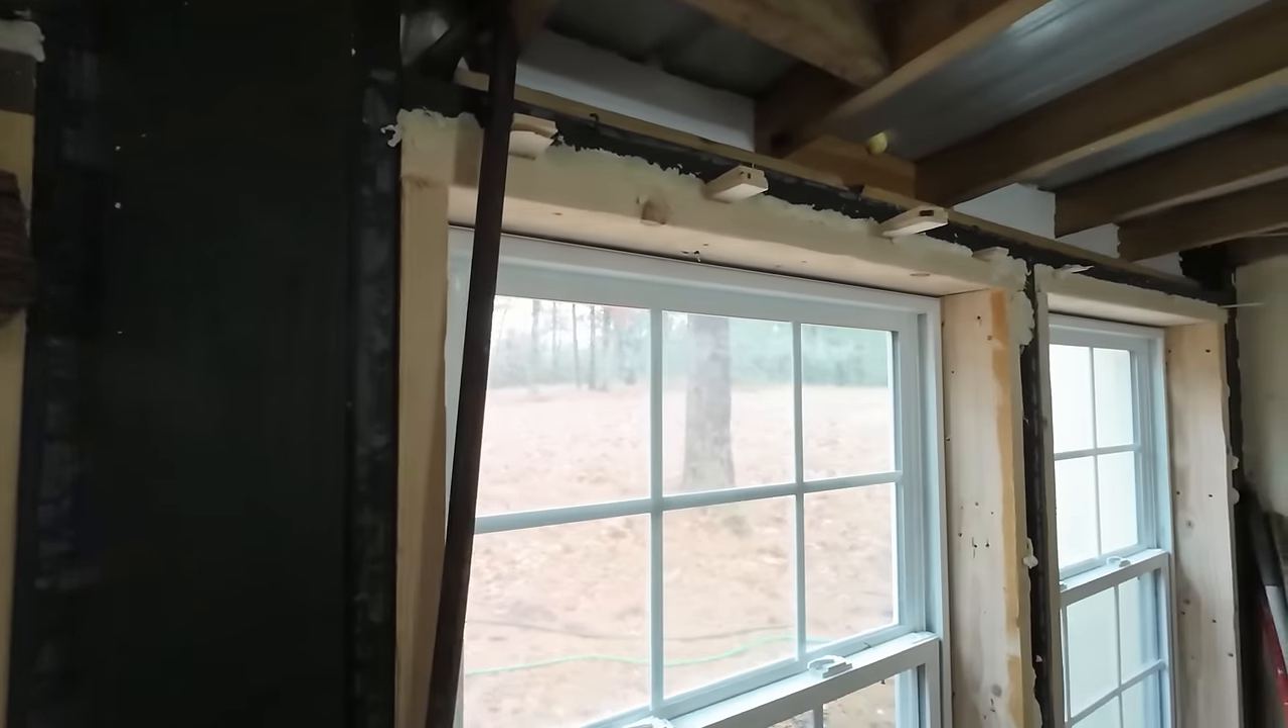I still got these shims sticking out.